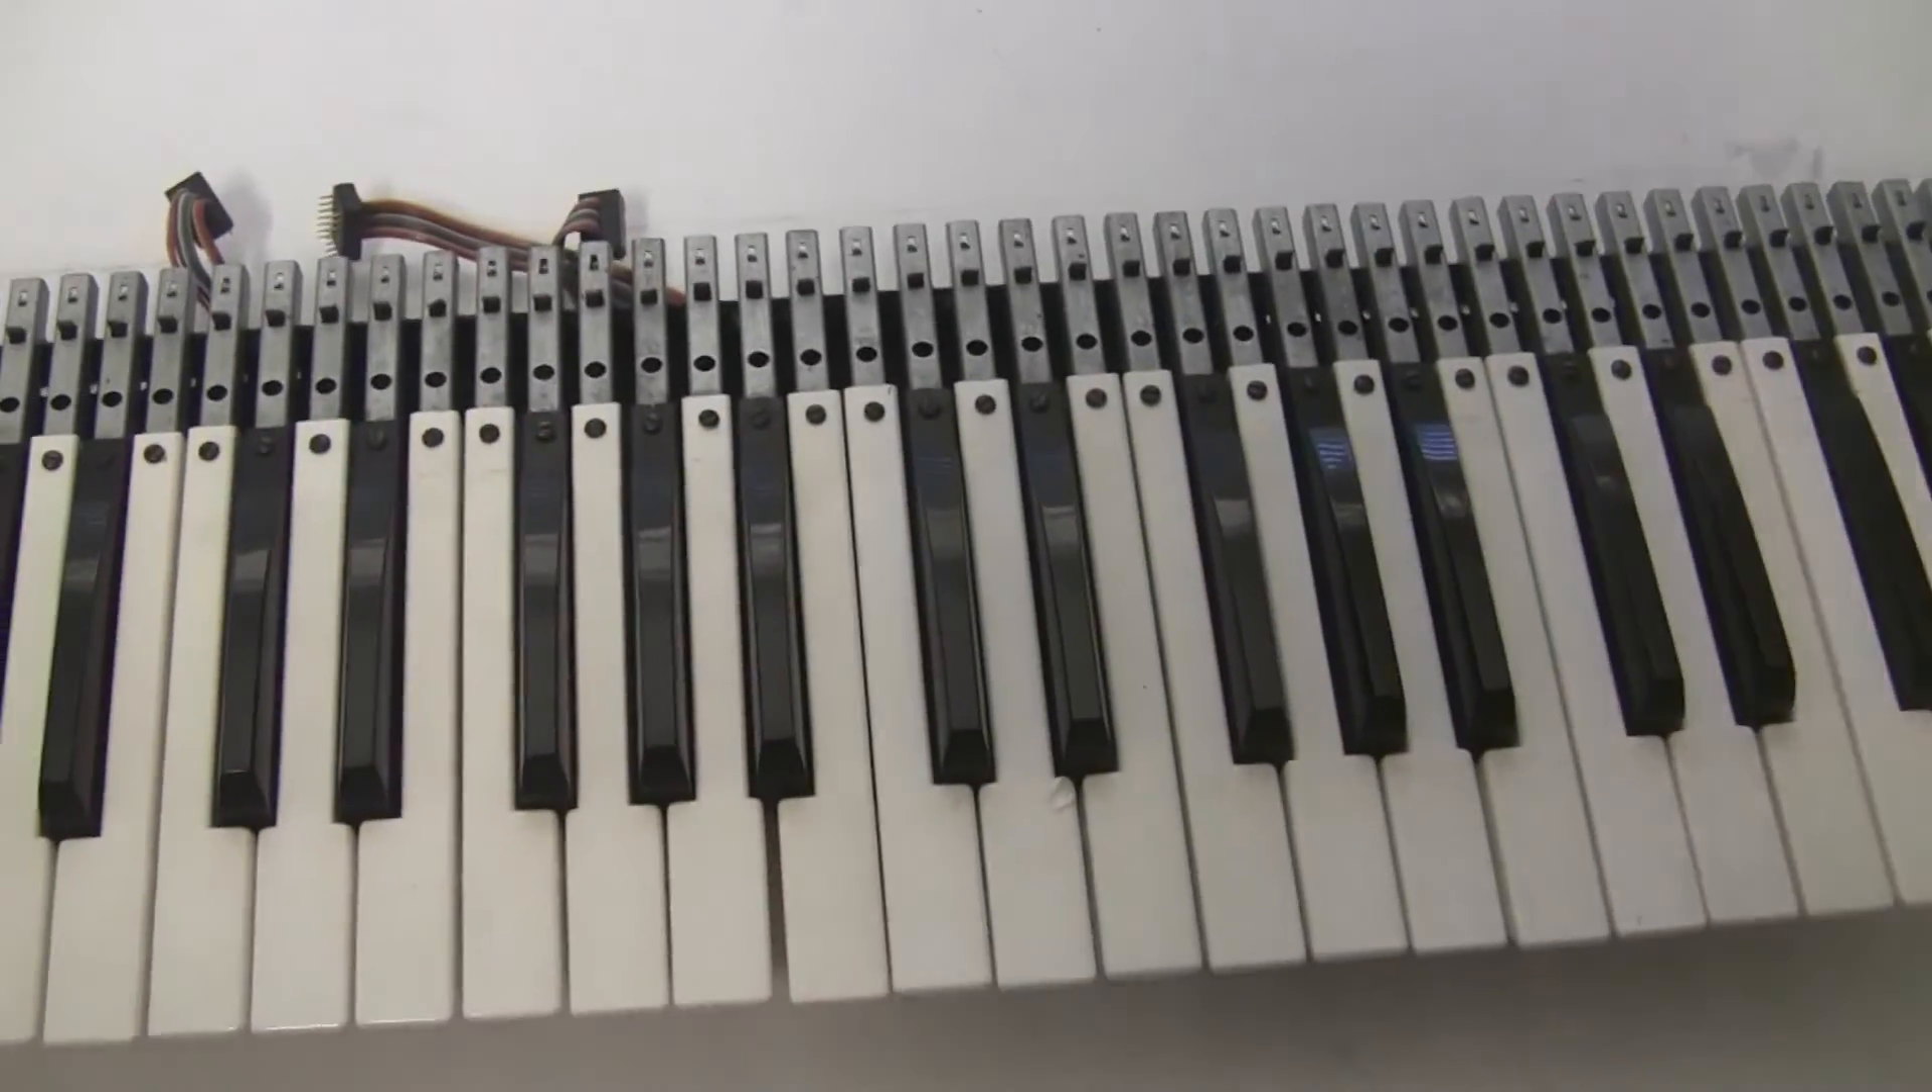There's some gaps here between the keys, which we can even out.